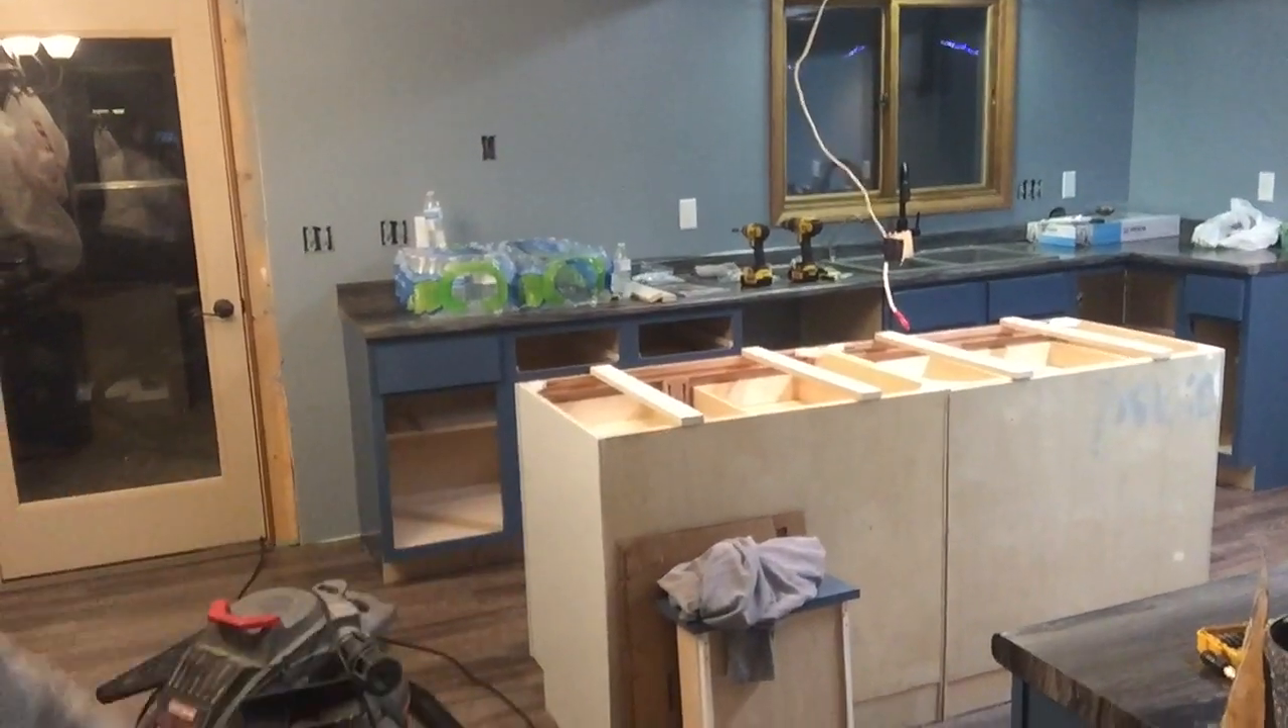Now we do not have the countertop On the island yet.